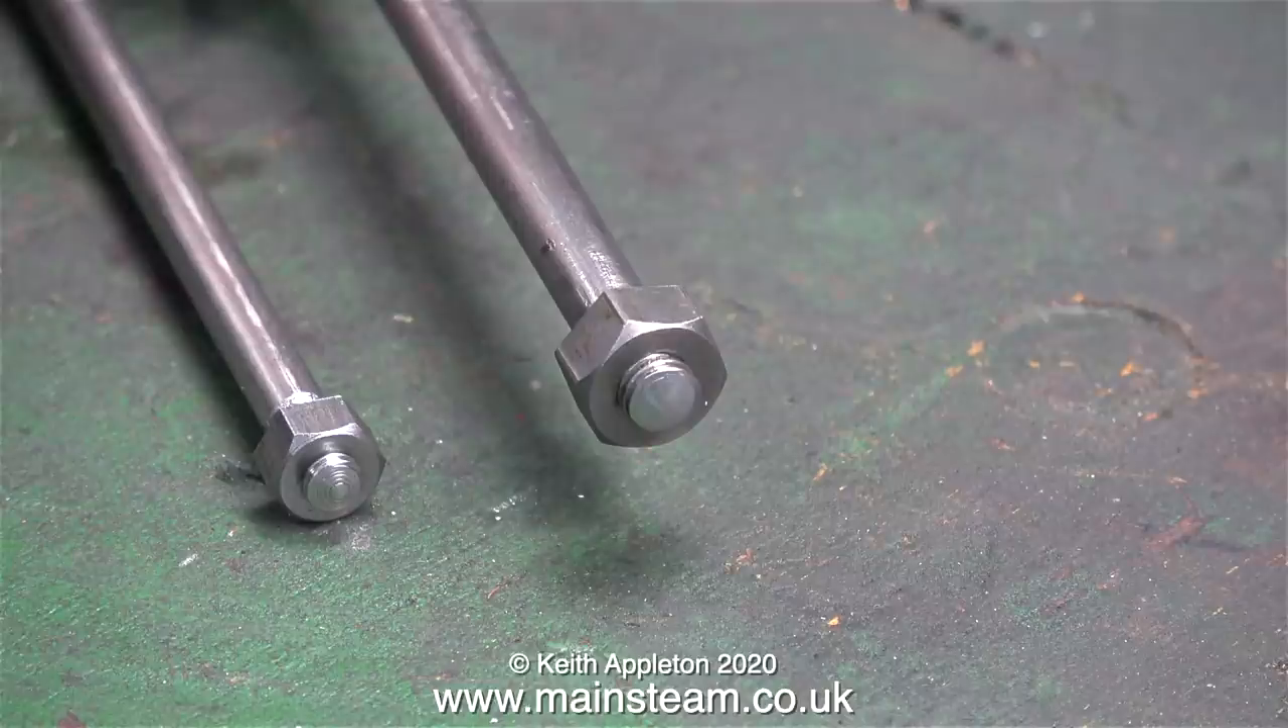And here is the finished product, complete with a nut on the end of it.